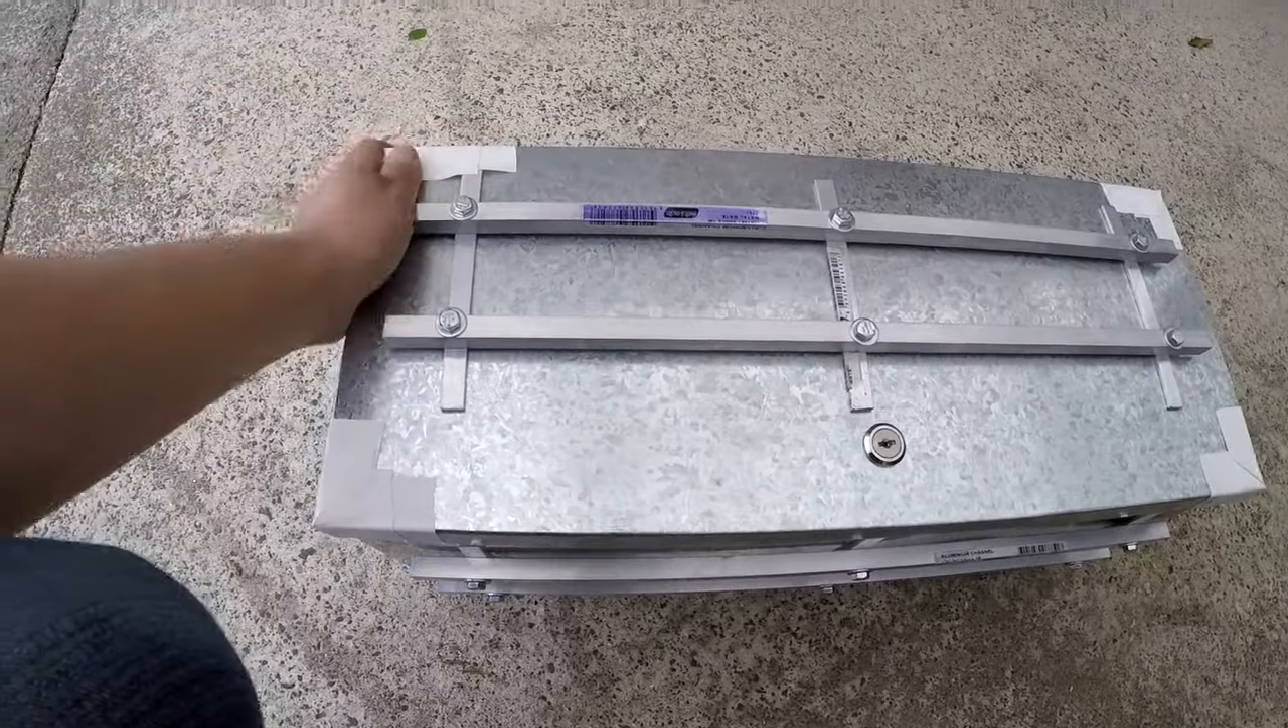I put on some bits of duct tape on the sharp corners.